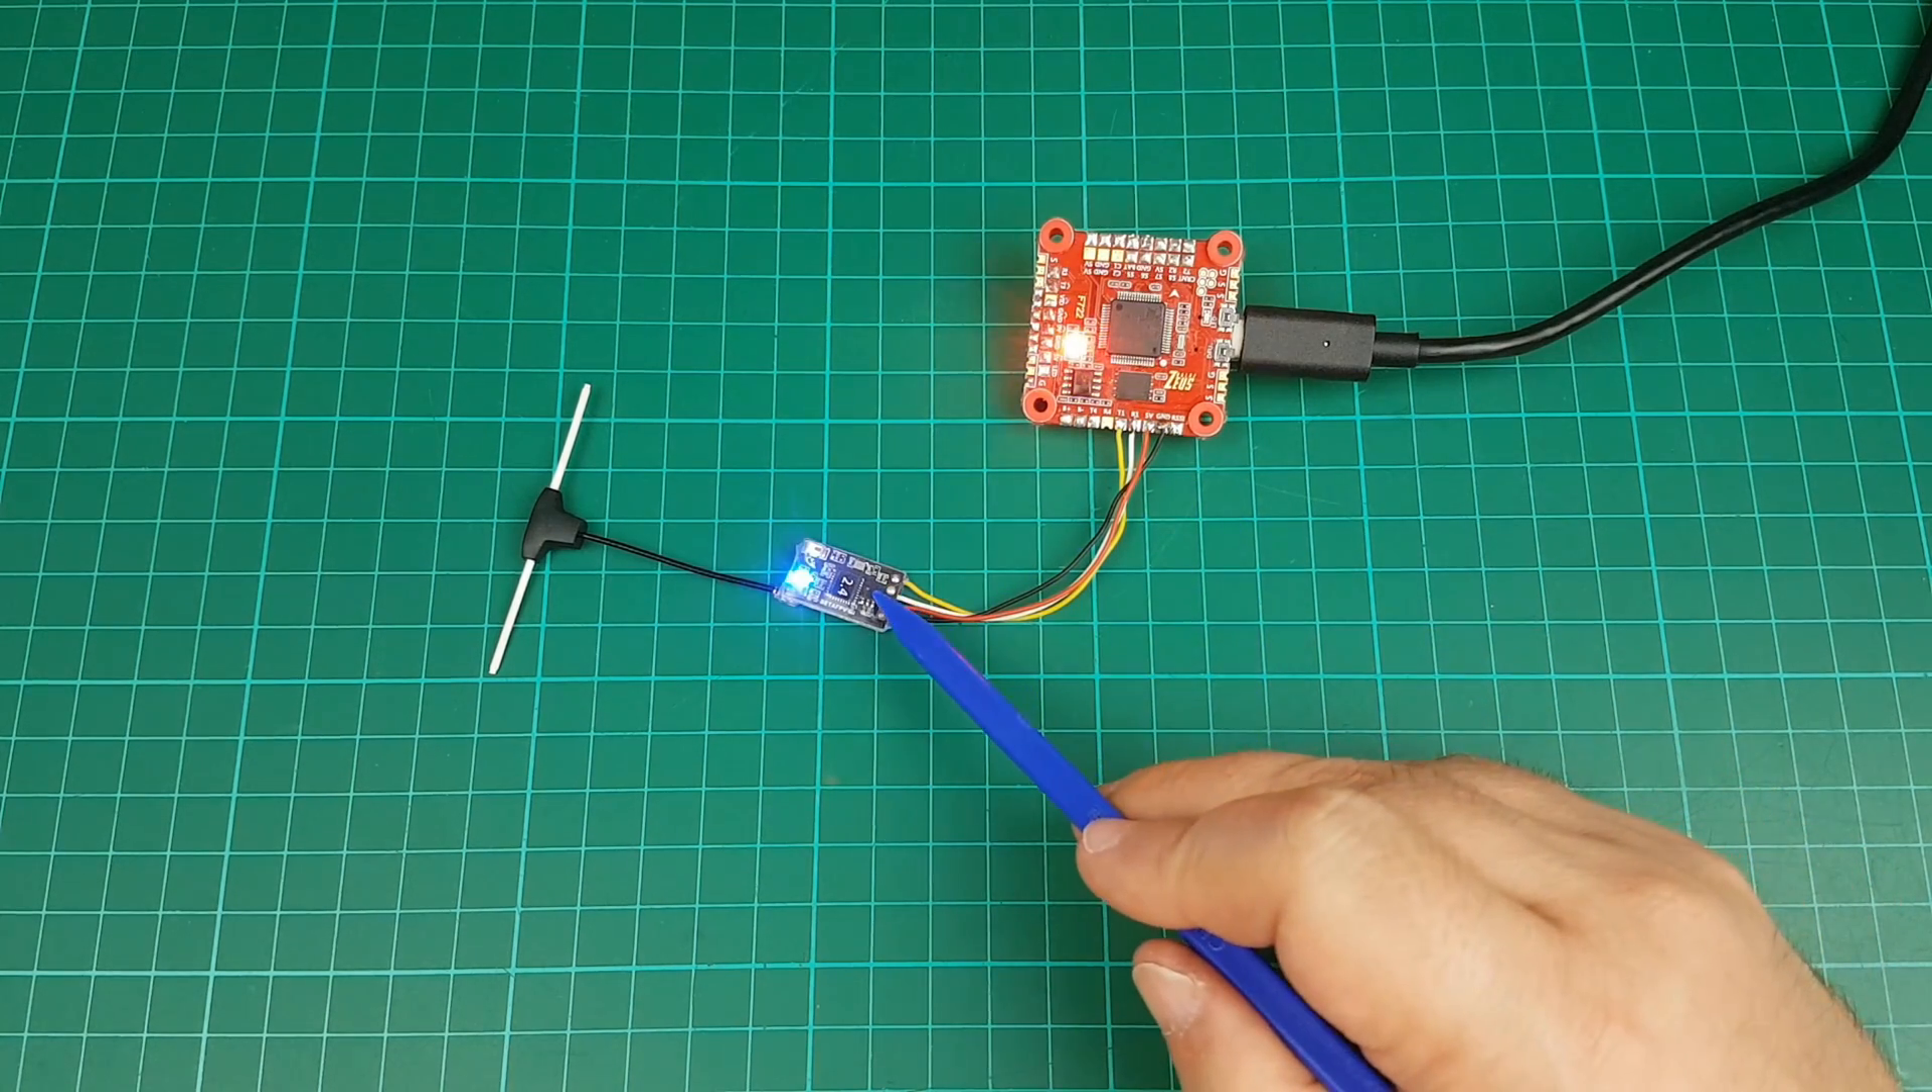Iniziamo con la ricevente, come vedete già collegata e alimentata.